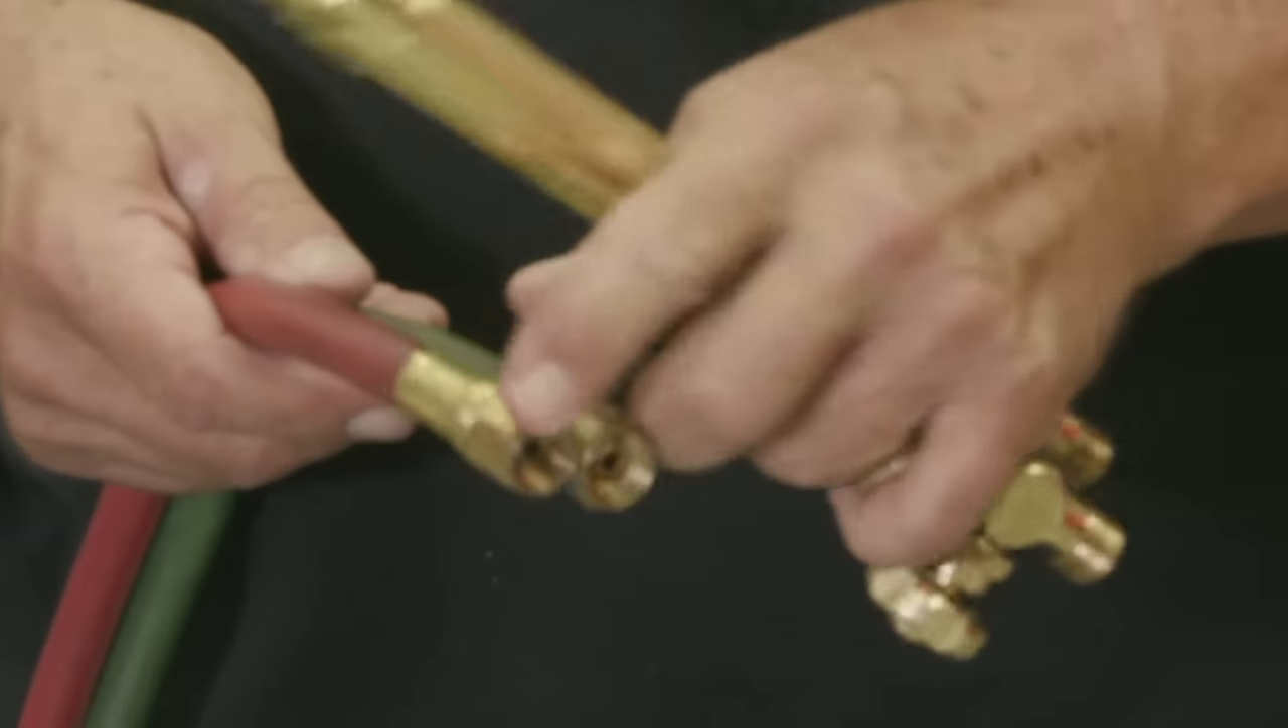I'm not turning these on yet. Next thing I need to do is attach the hoses to the torch body.